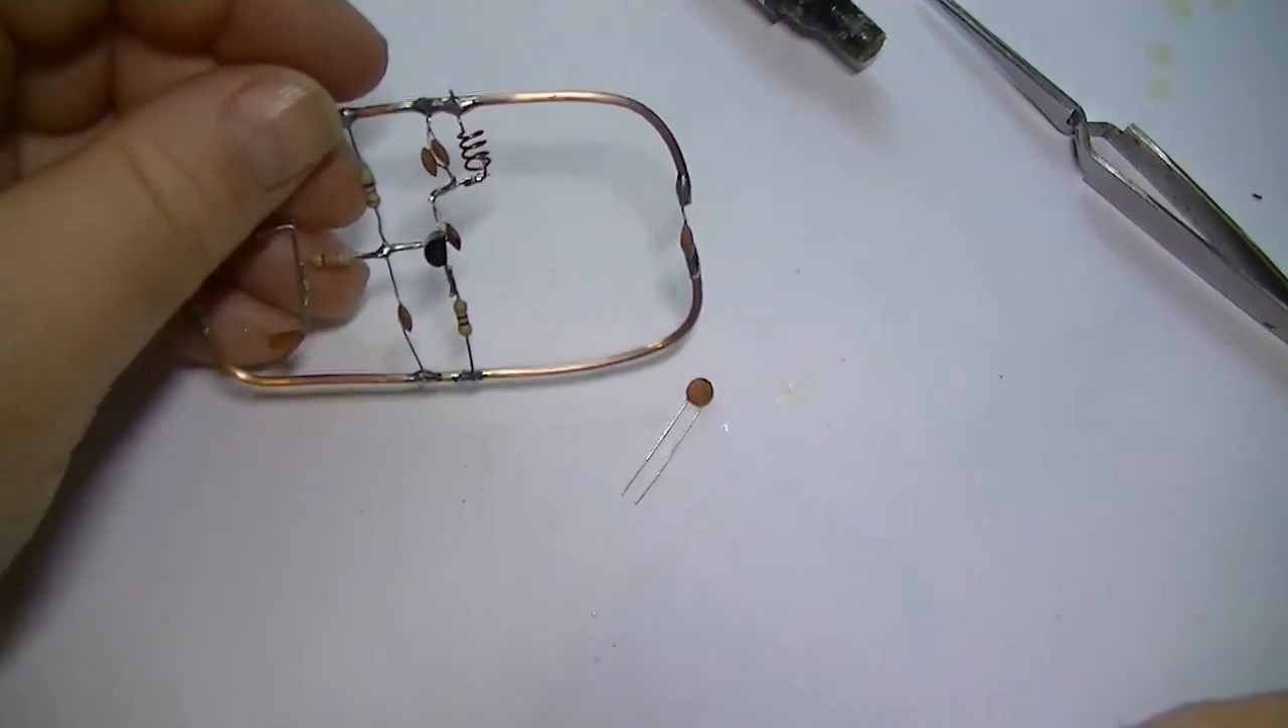I've only got one part now, it's the 10PF cap on the output to the antenna.